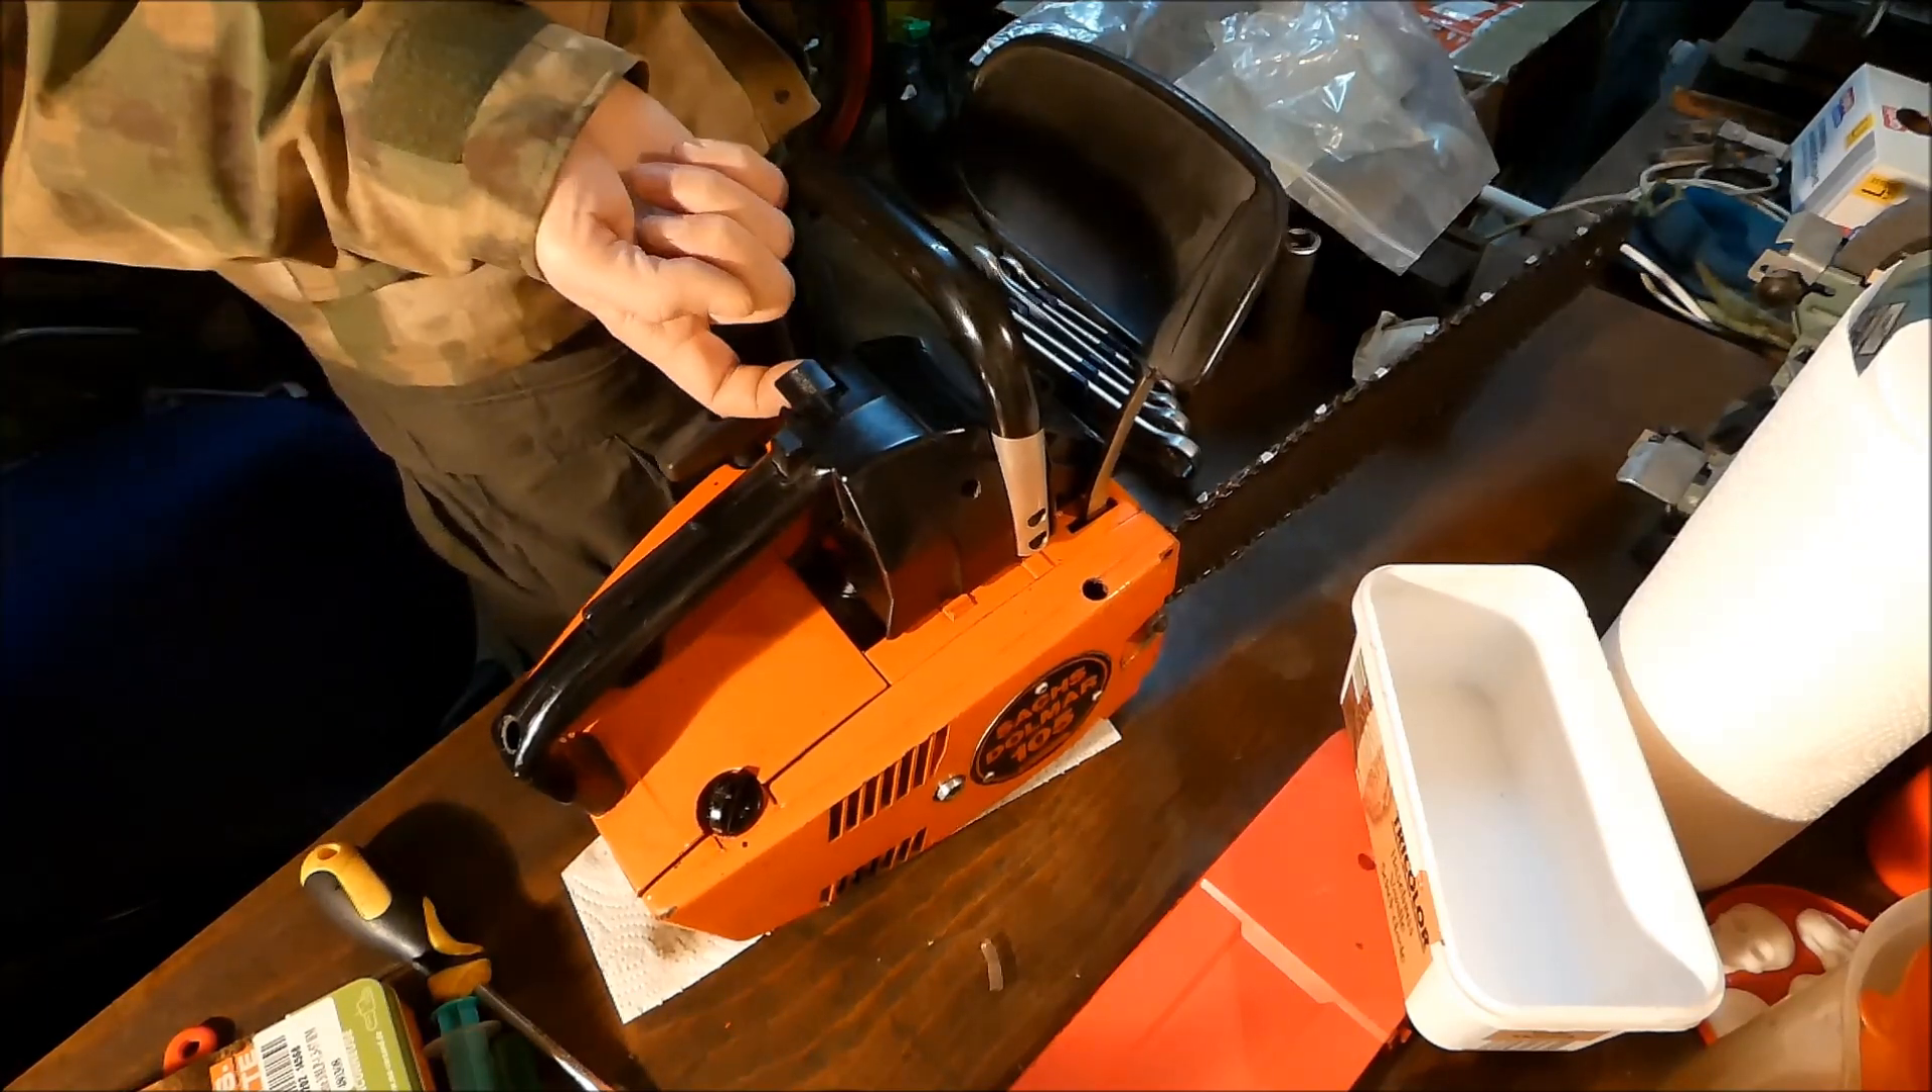So, ich habe gerade die Säge zusammengebaut.